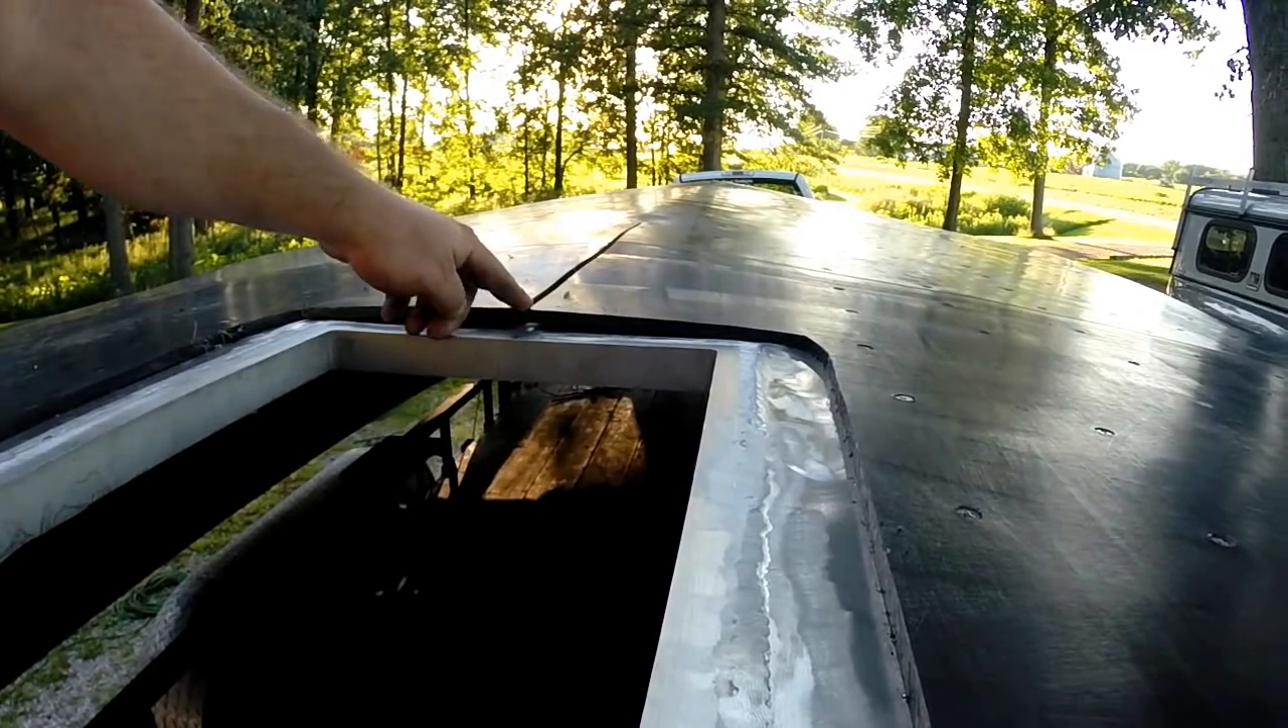As you can see, we got a quarter inch gap in here. Right here on my transition piece.